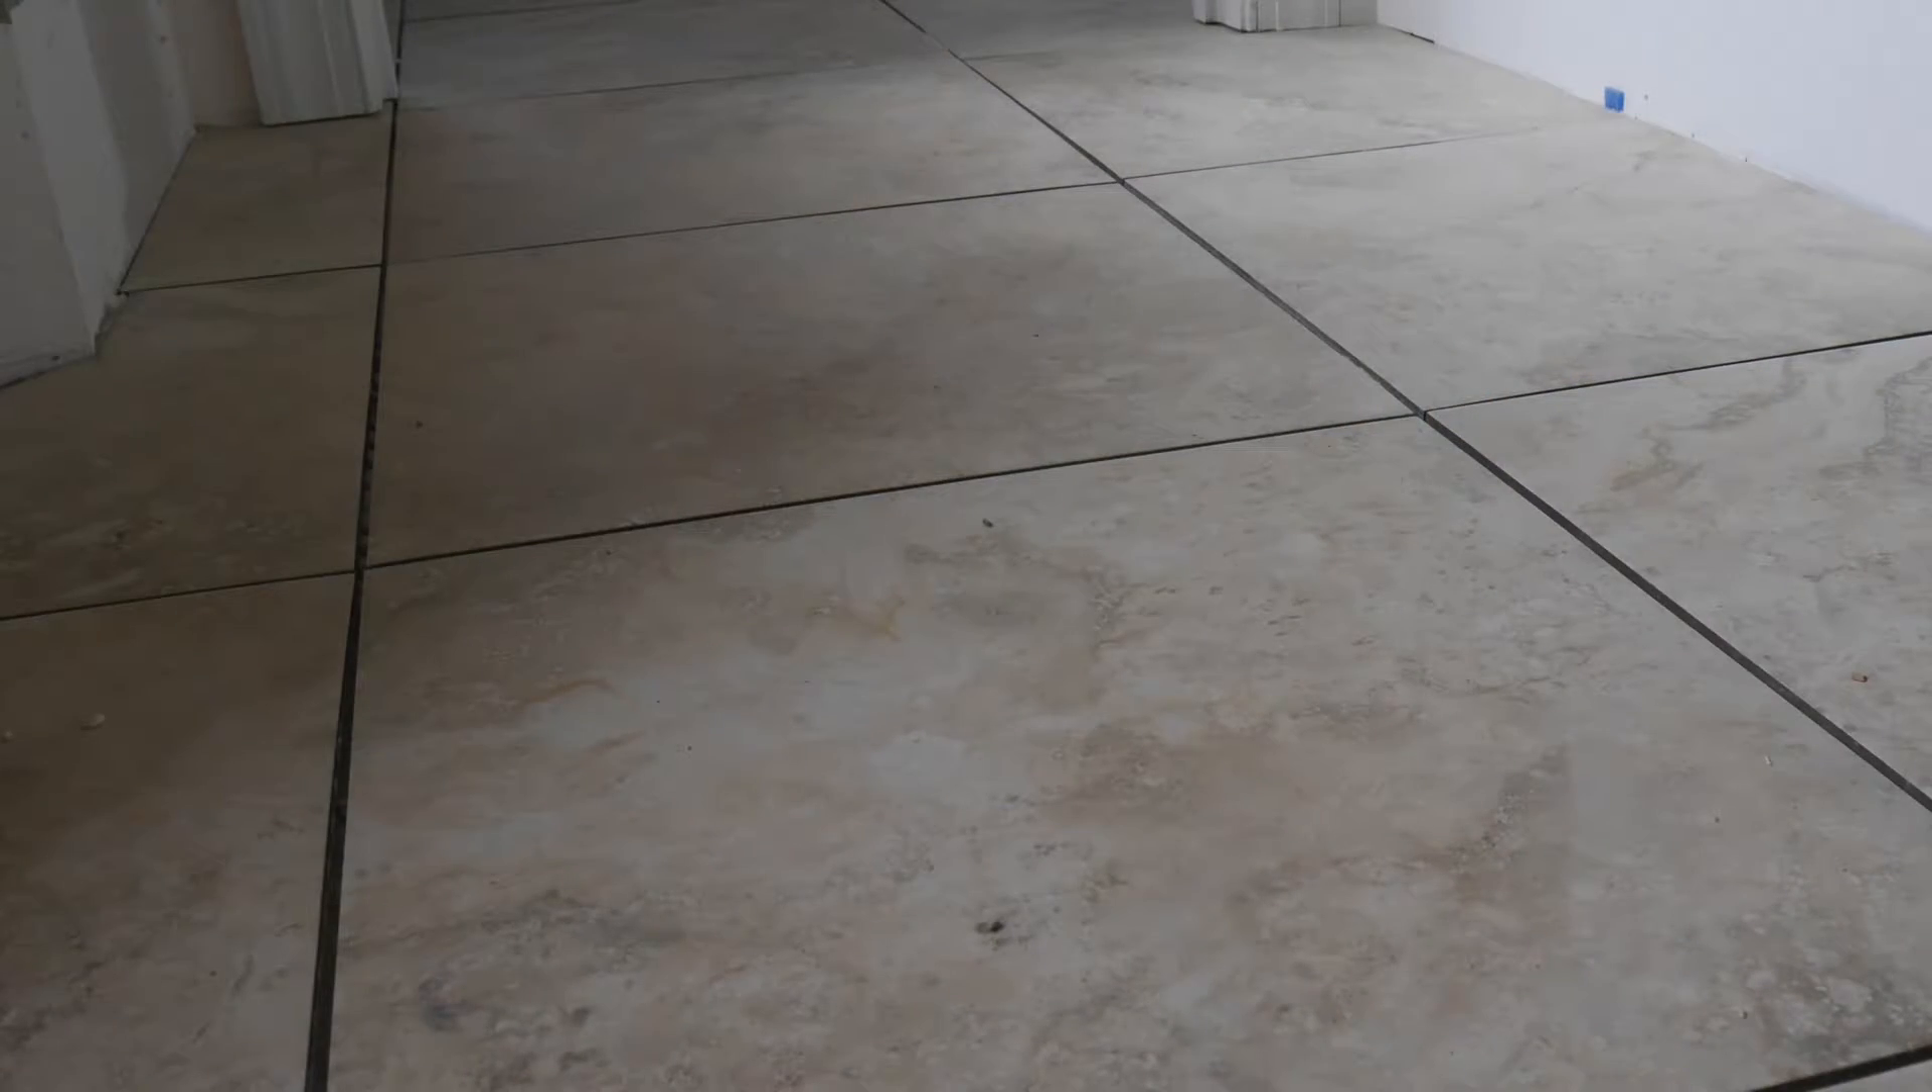In this case, the ceramic tile is actually put in place, but you can see that the grouting is not actually done at this point.